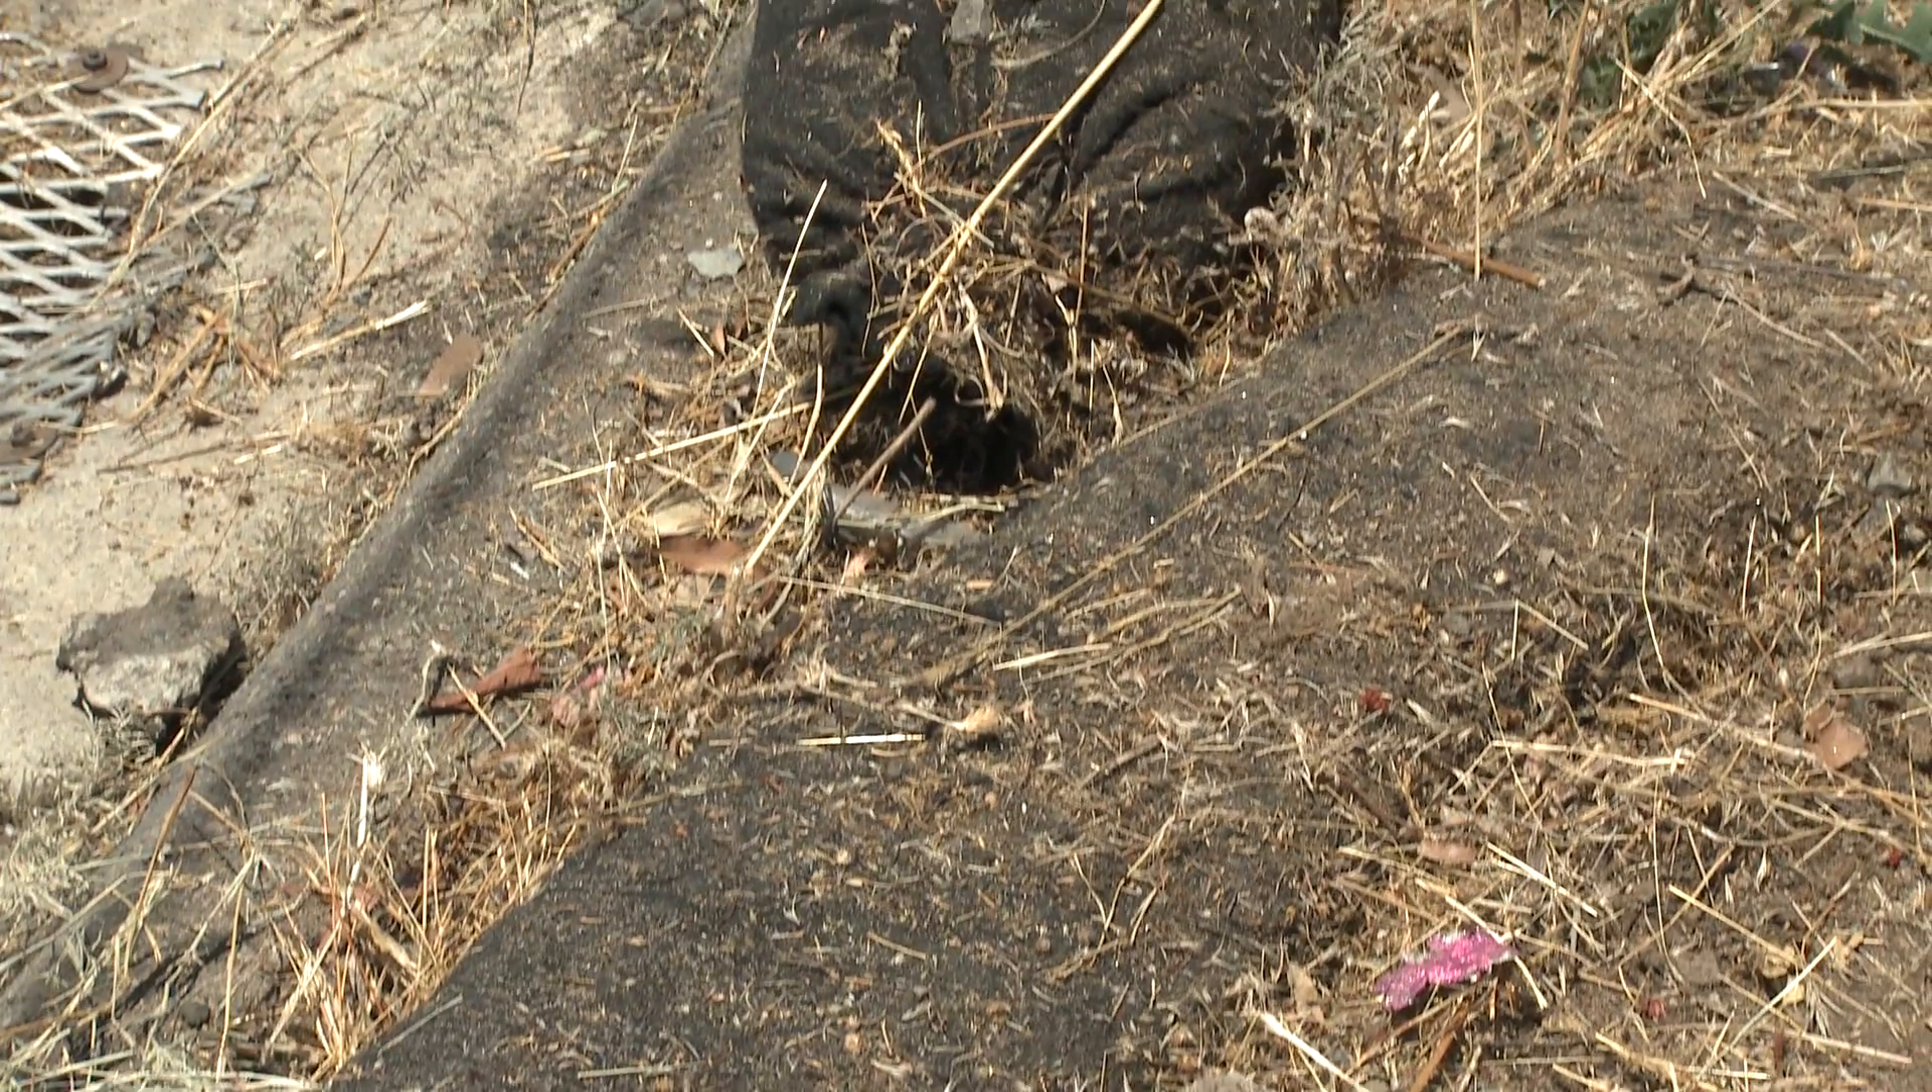A lot of debris has gotten past the rock socks, and a little gap has opened up here between the two rock socks.